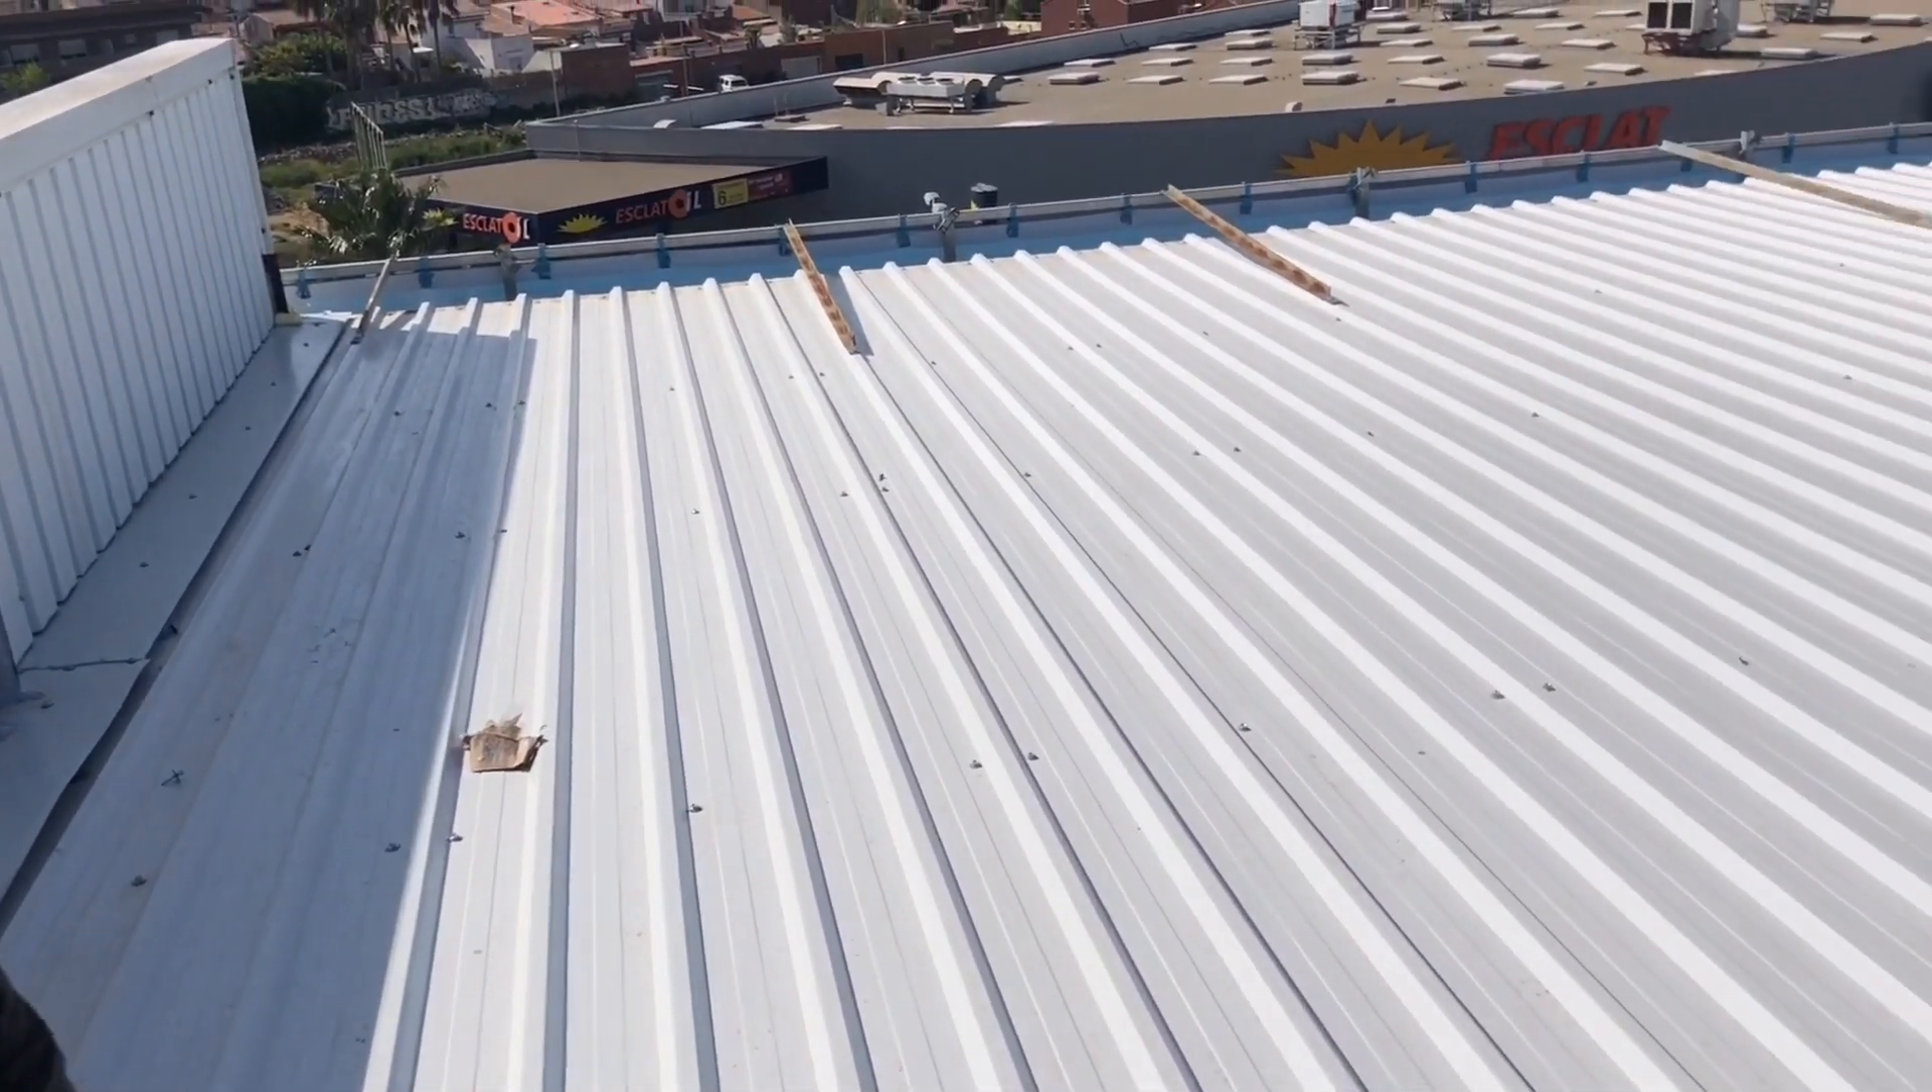Veis que ya hemos colocado toda la chapa.